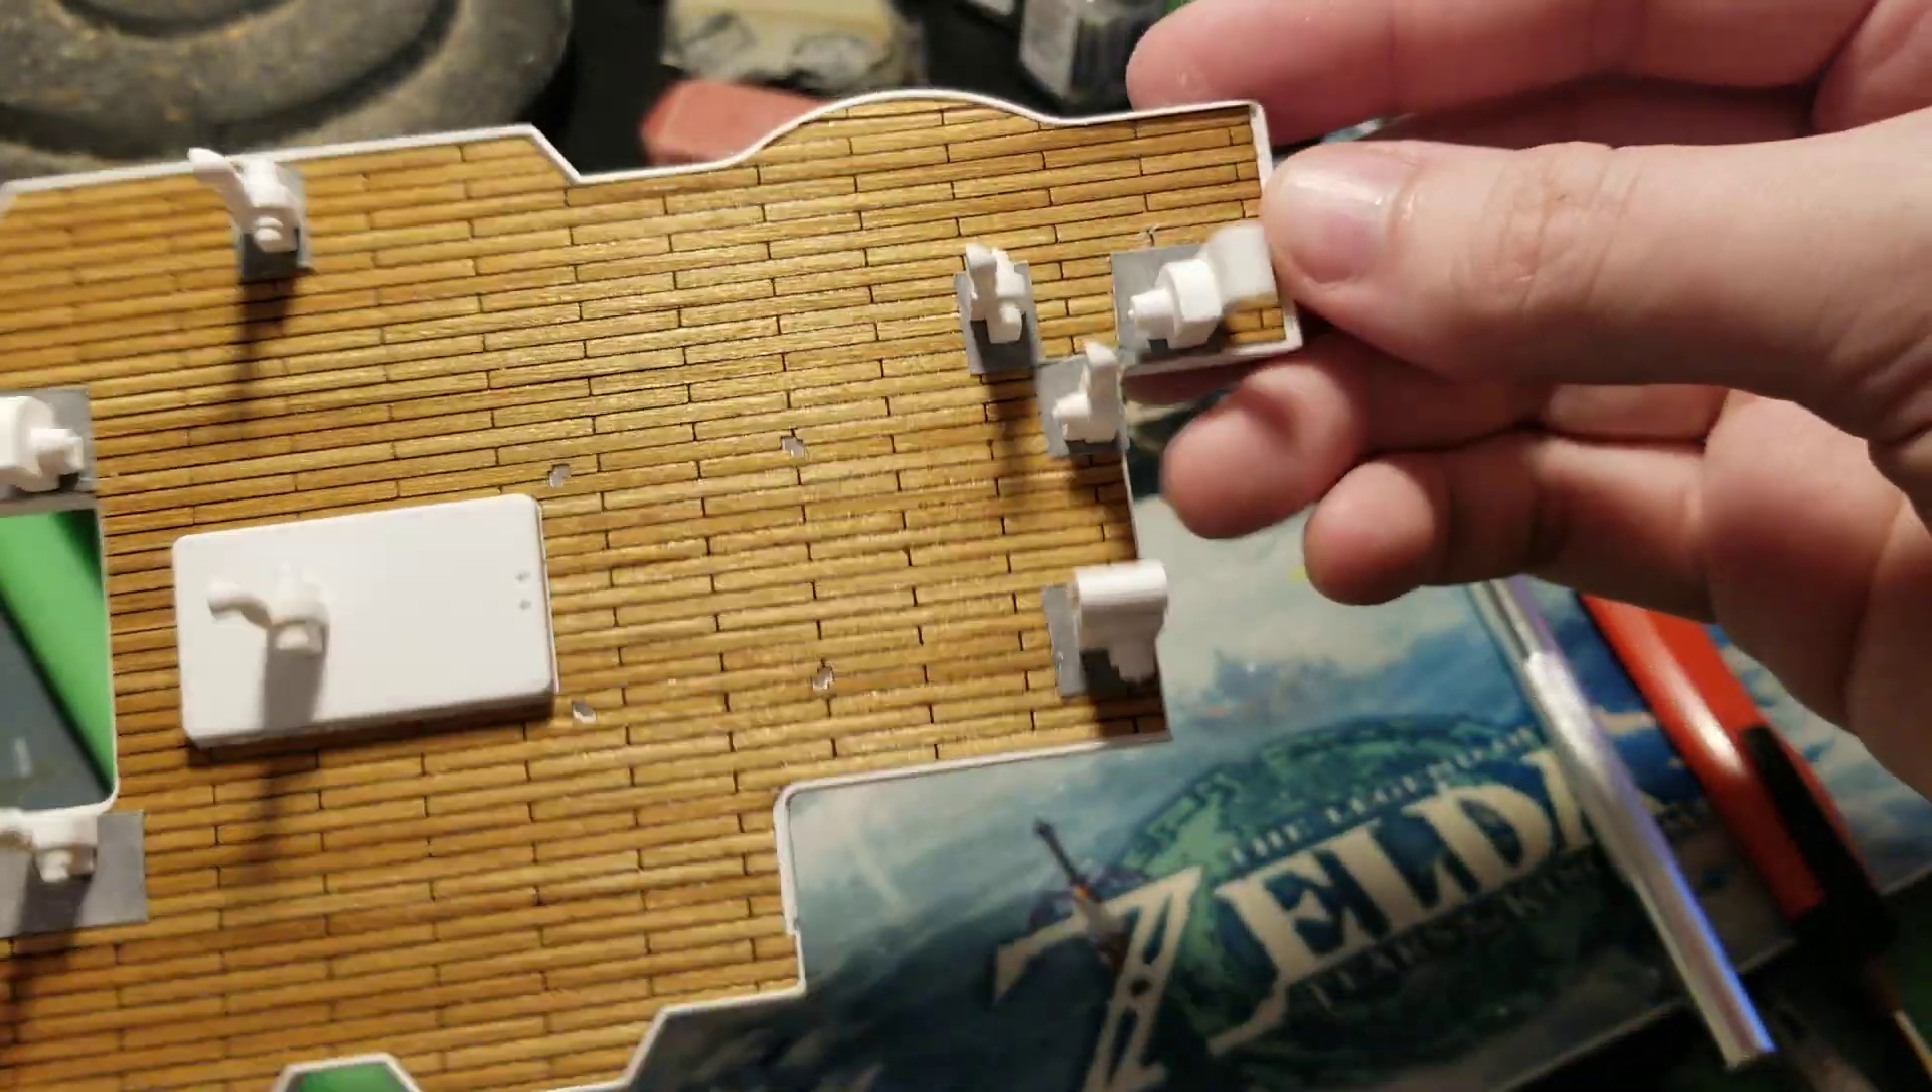That is now all the vents in place on their little metal plates that i made.